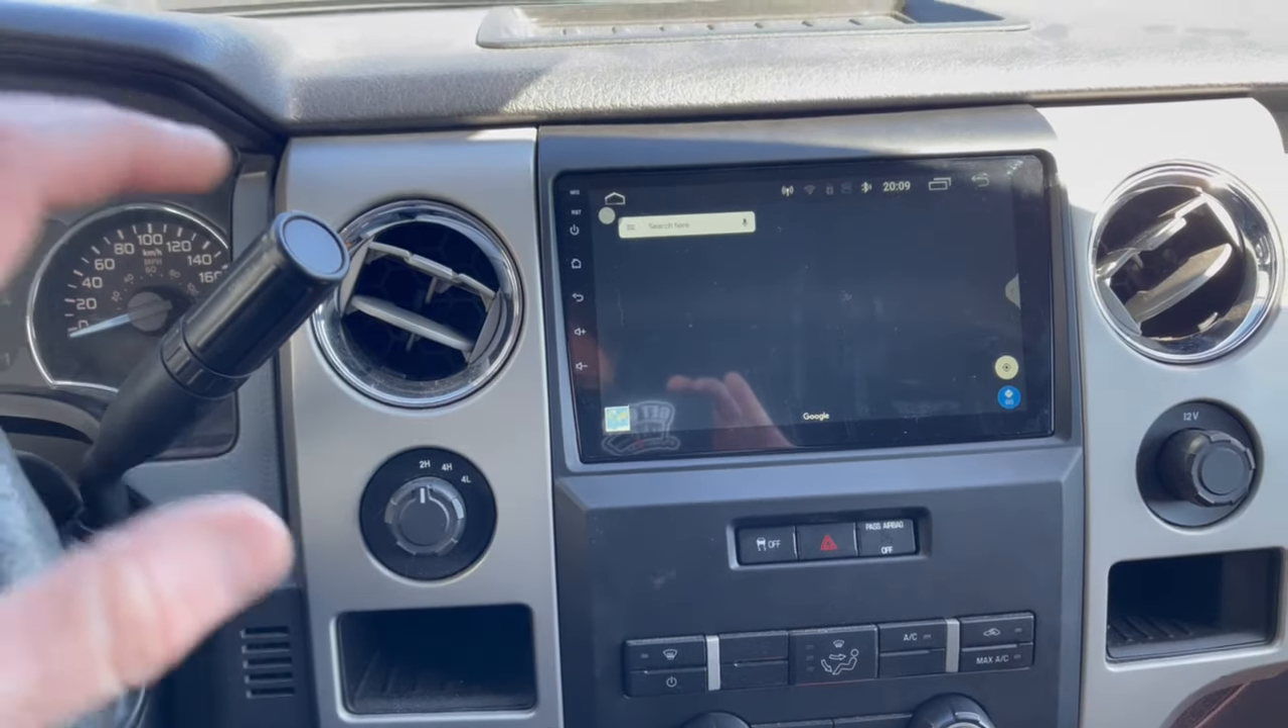All right, guys, so there is the finished product. We've got our new CK Apple CarPlay Android Auto big screen in this 2011 F -150, and it looks great.